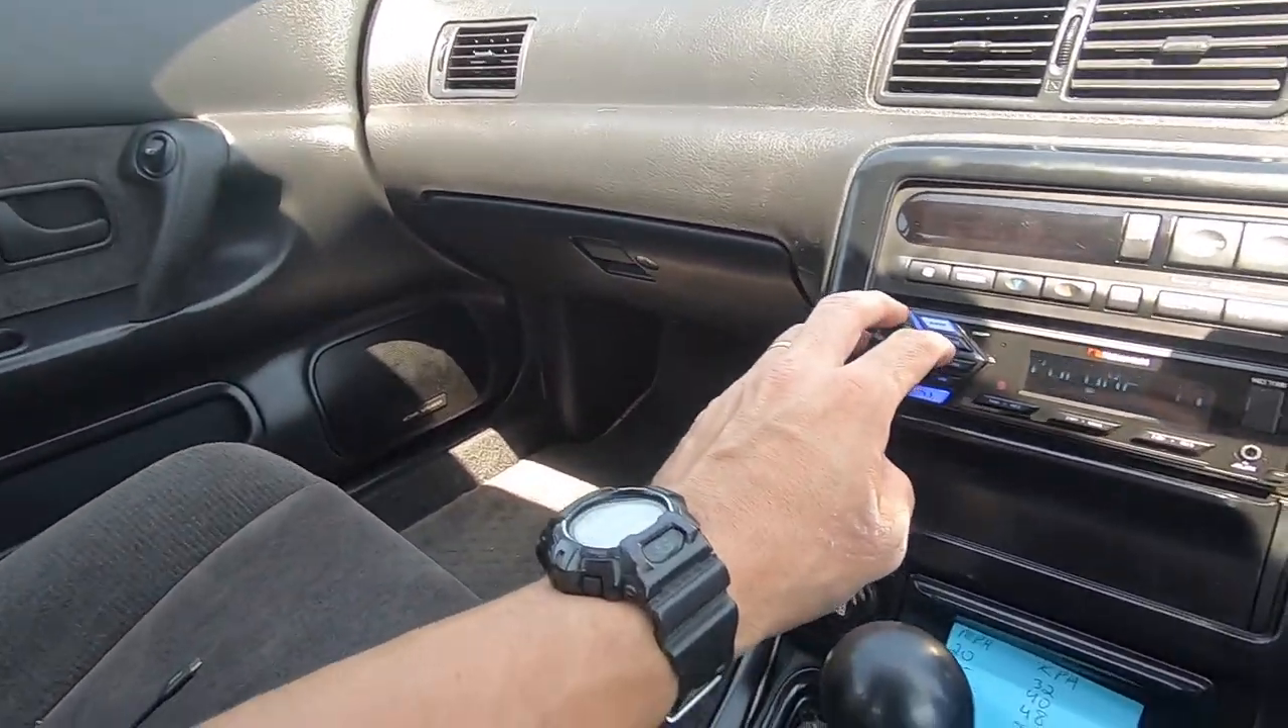Alright, got the radio in, let's check this thing out.